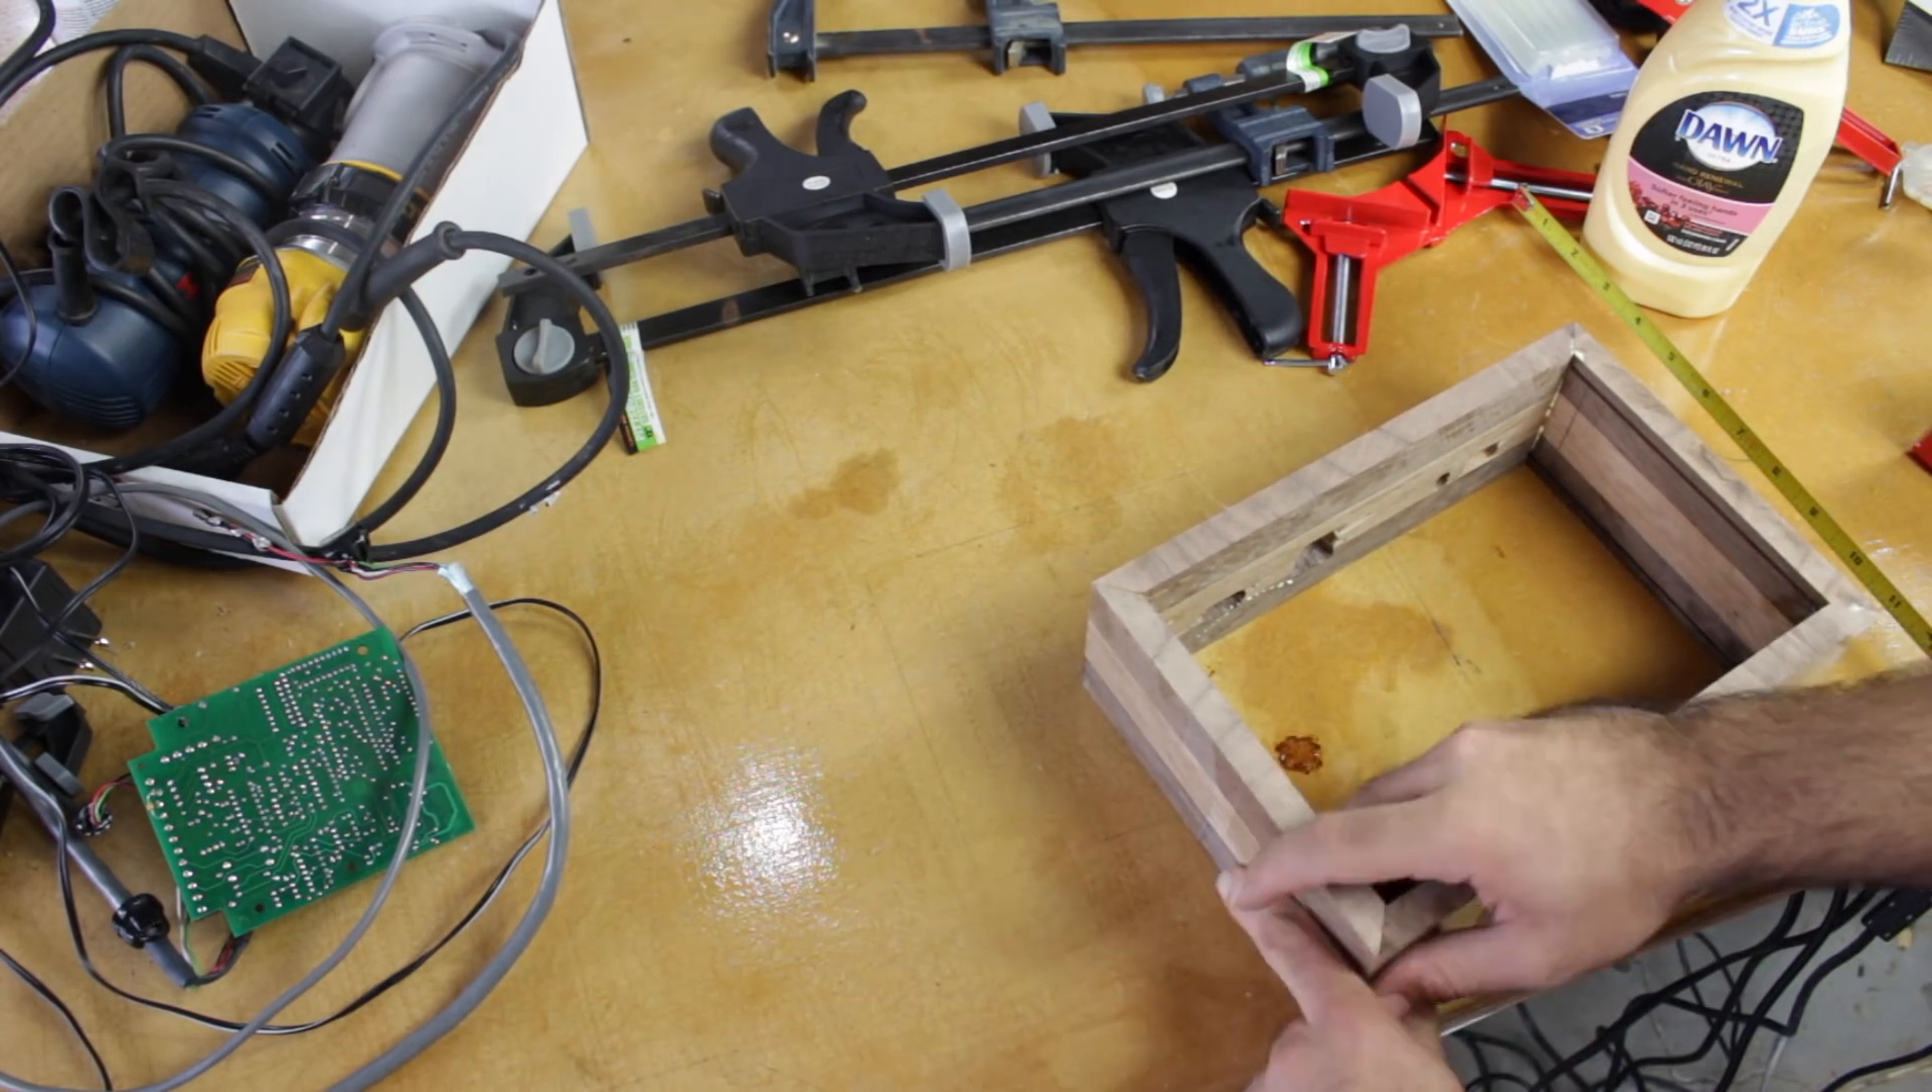Now I made one fatal mistake here and ended up gluing the whole box together before I put the top and bottom pieces in.